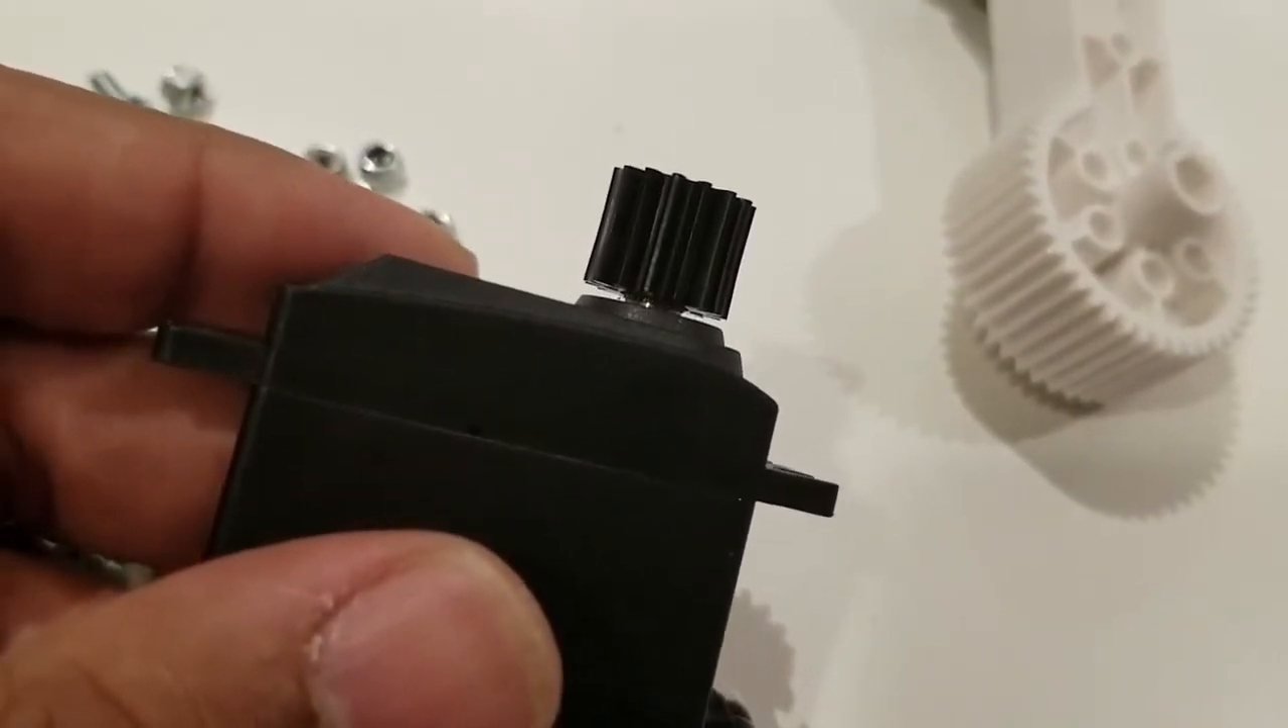So you should see that the servo gear is on the servo pretty nicely.